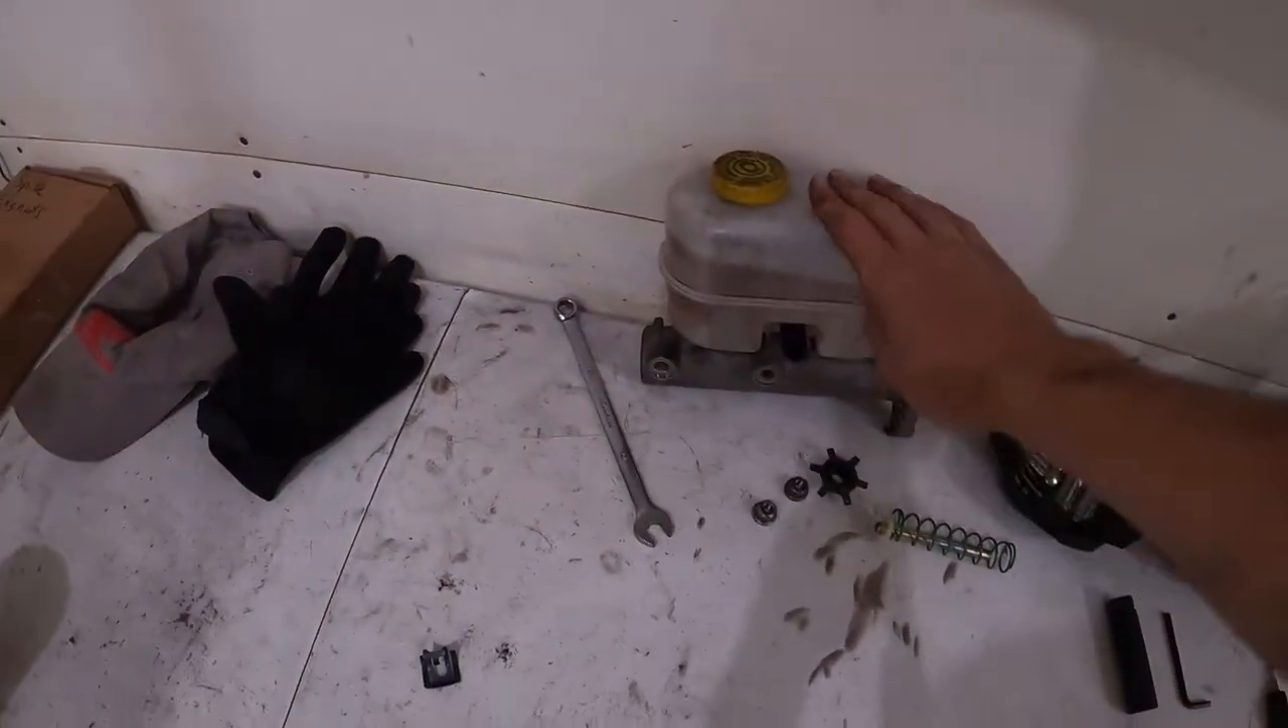So i took the booster off i mean the cylinder the master cylinder.